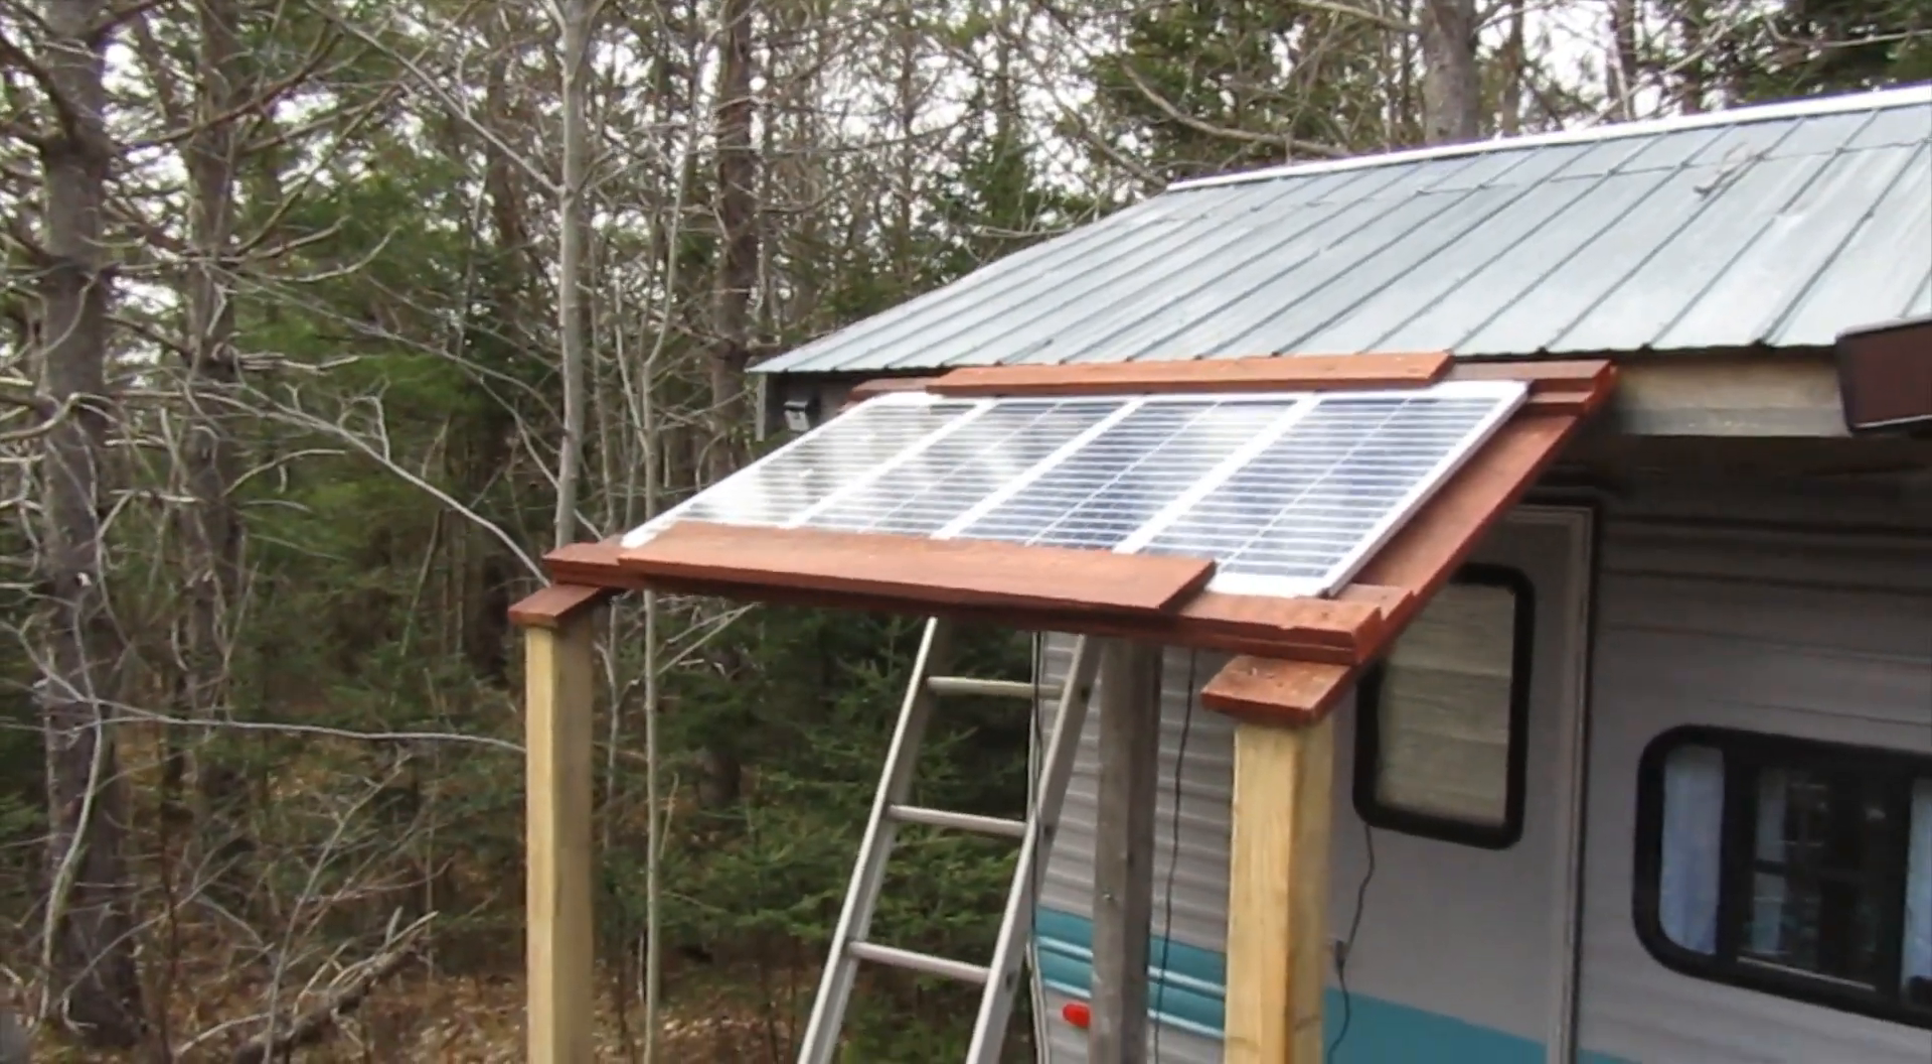All right, there we have it. If you can see that solar powered awning, the panels are all in.